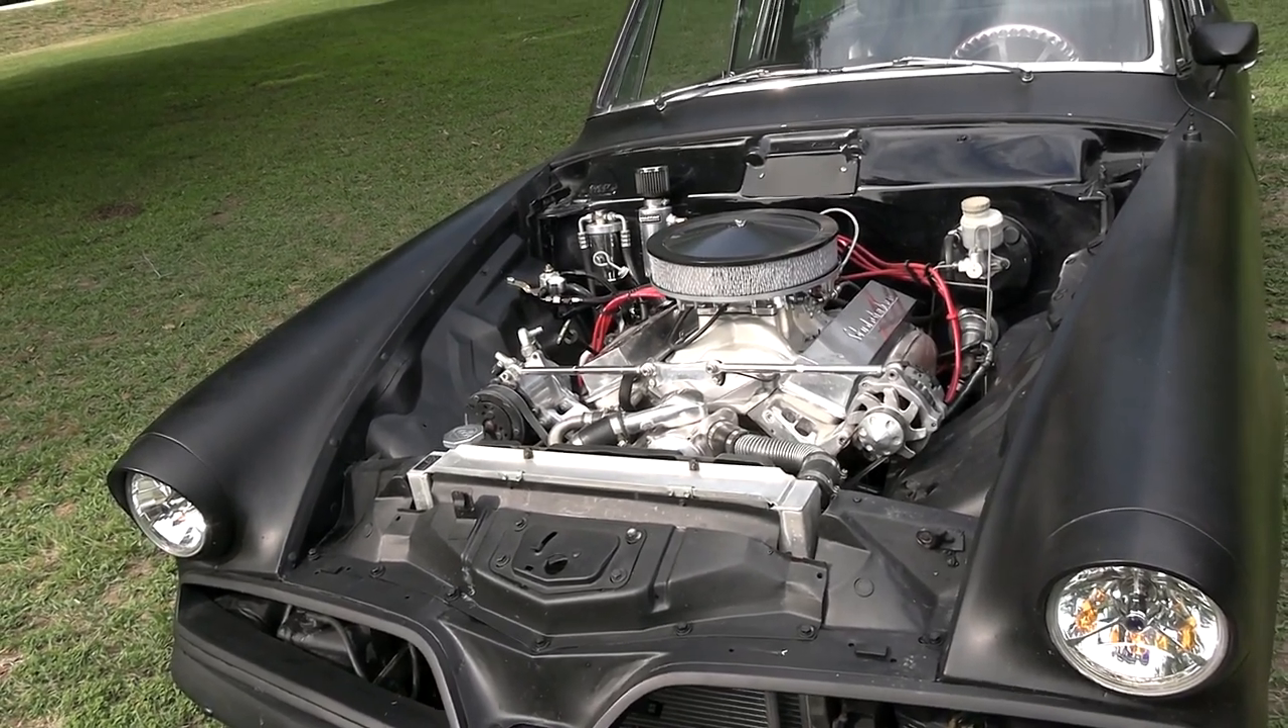As you can tell, obviously I don't have a hood on it yet.